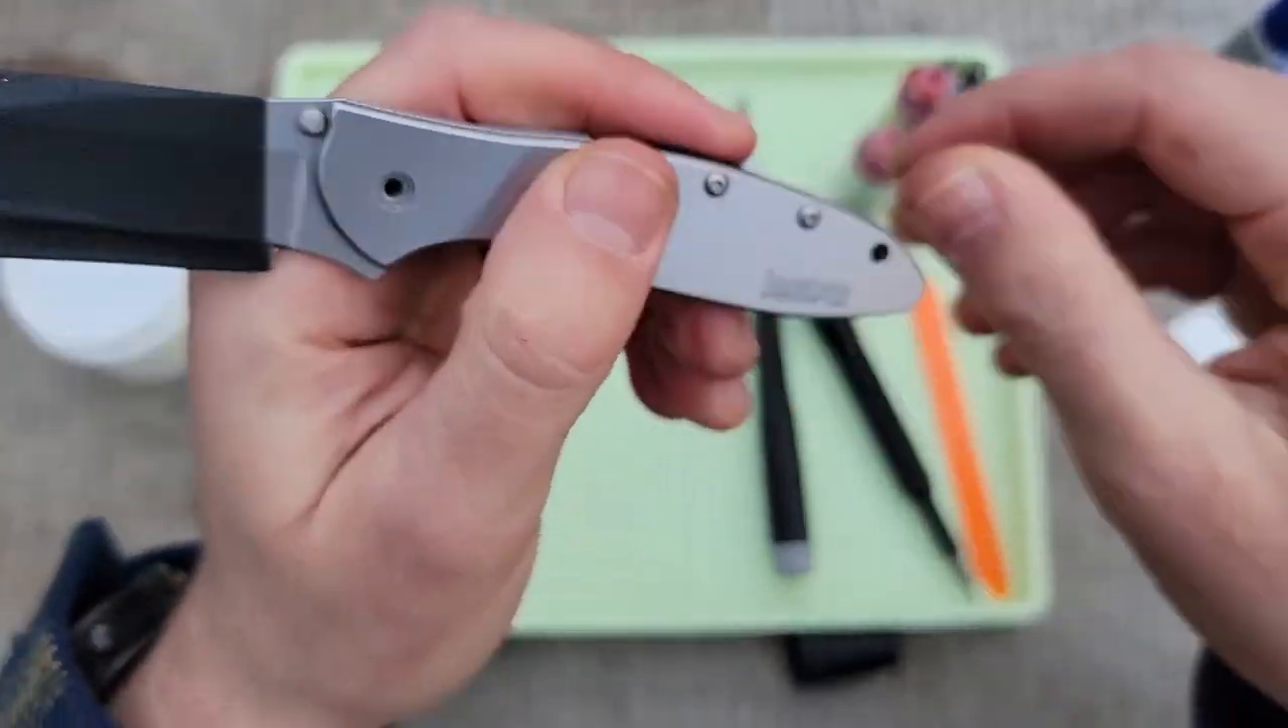I'm just going to make sure that everything is sitting nice and neat. It looks like those screws are in place.